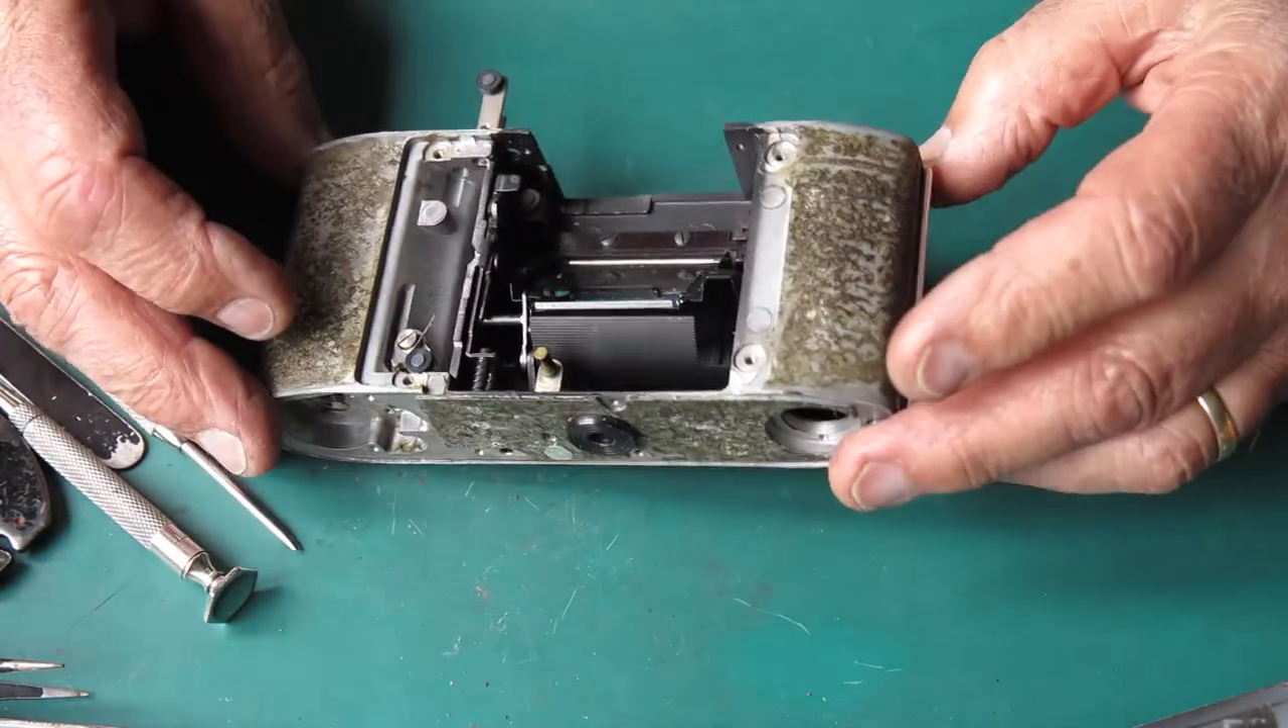Okay okay so I've got this body pretty much as stripped down as much as I want.